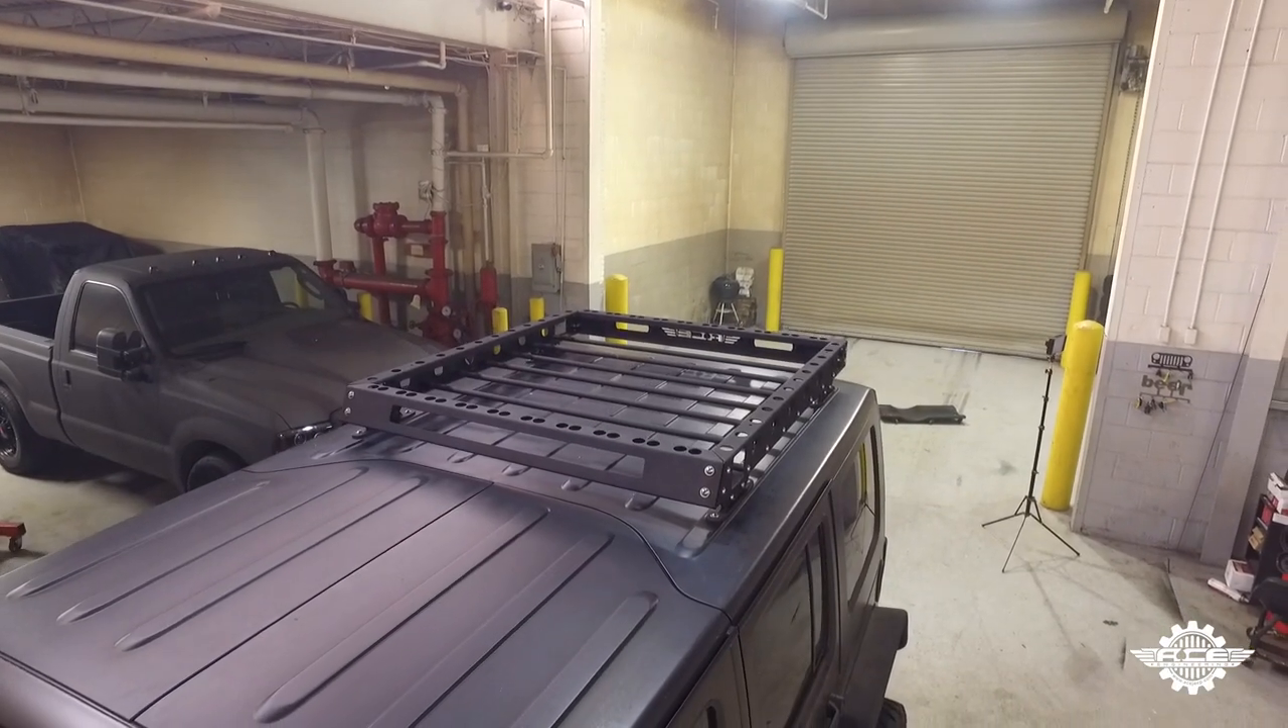Congratulations, you've just completed the Ace JK hardtop roof rack installation.